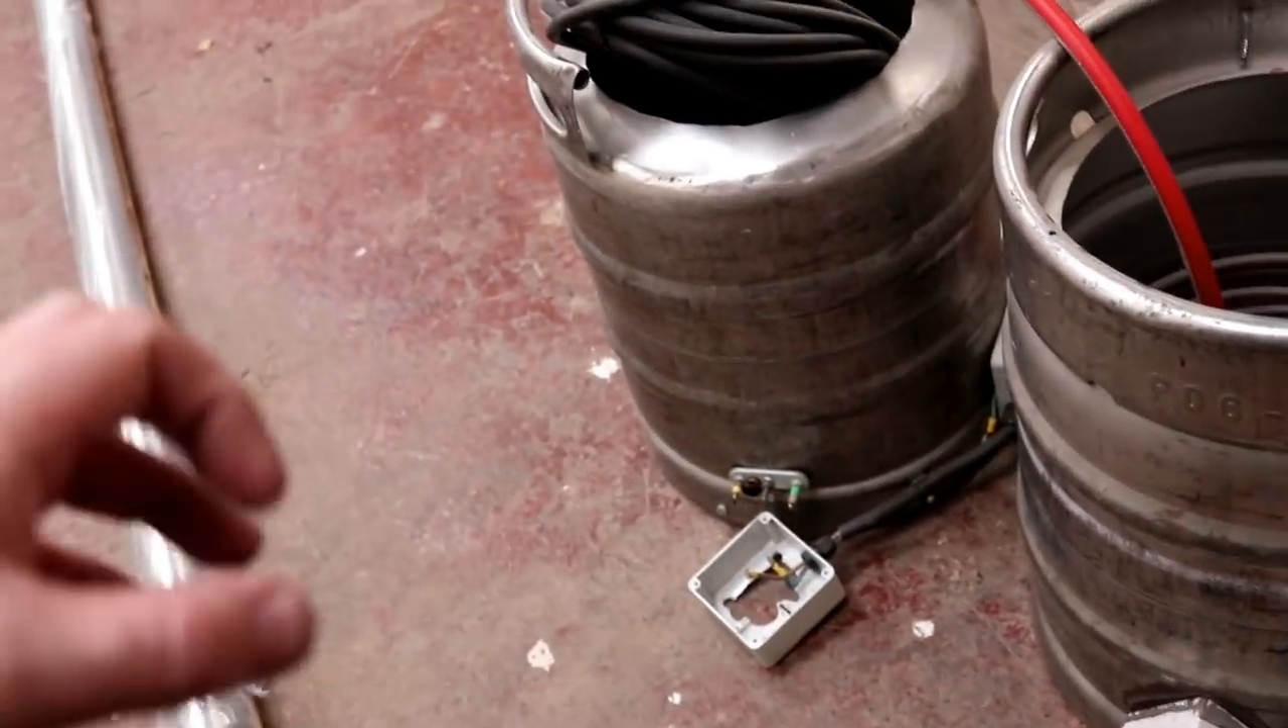Some of the electrical connectors and boxes are hanging off because I haven't quite finished reconnecting them yet.